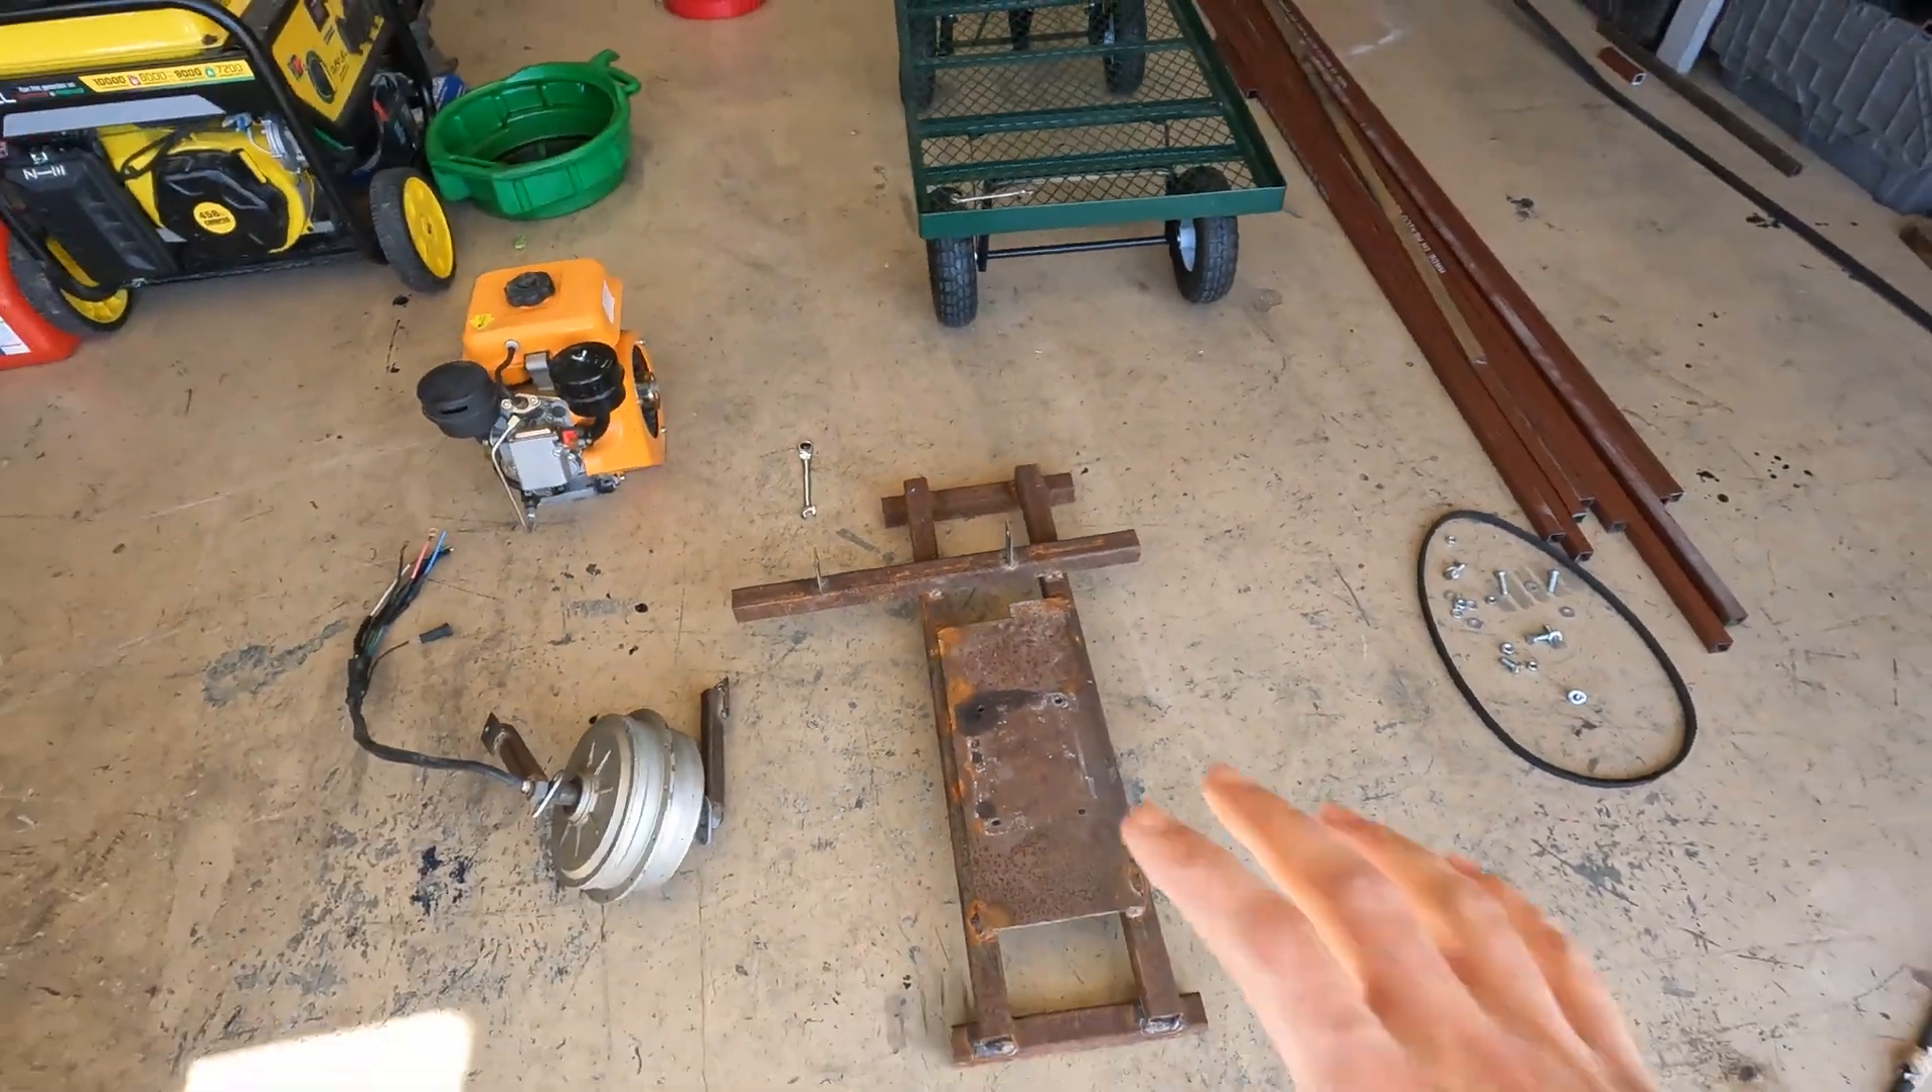Okay and that's it this thing's completely taken apart just a small pile of hardware.